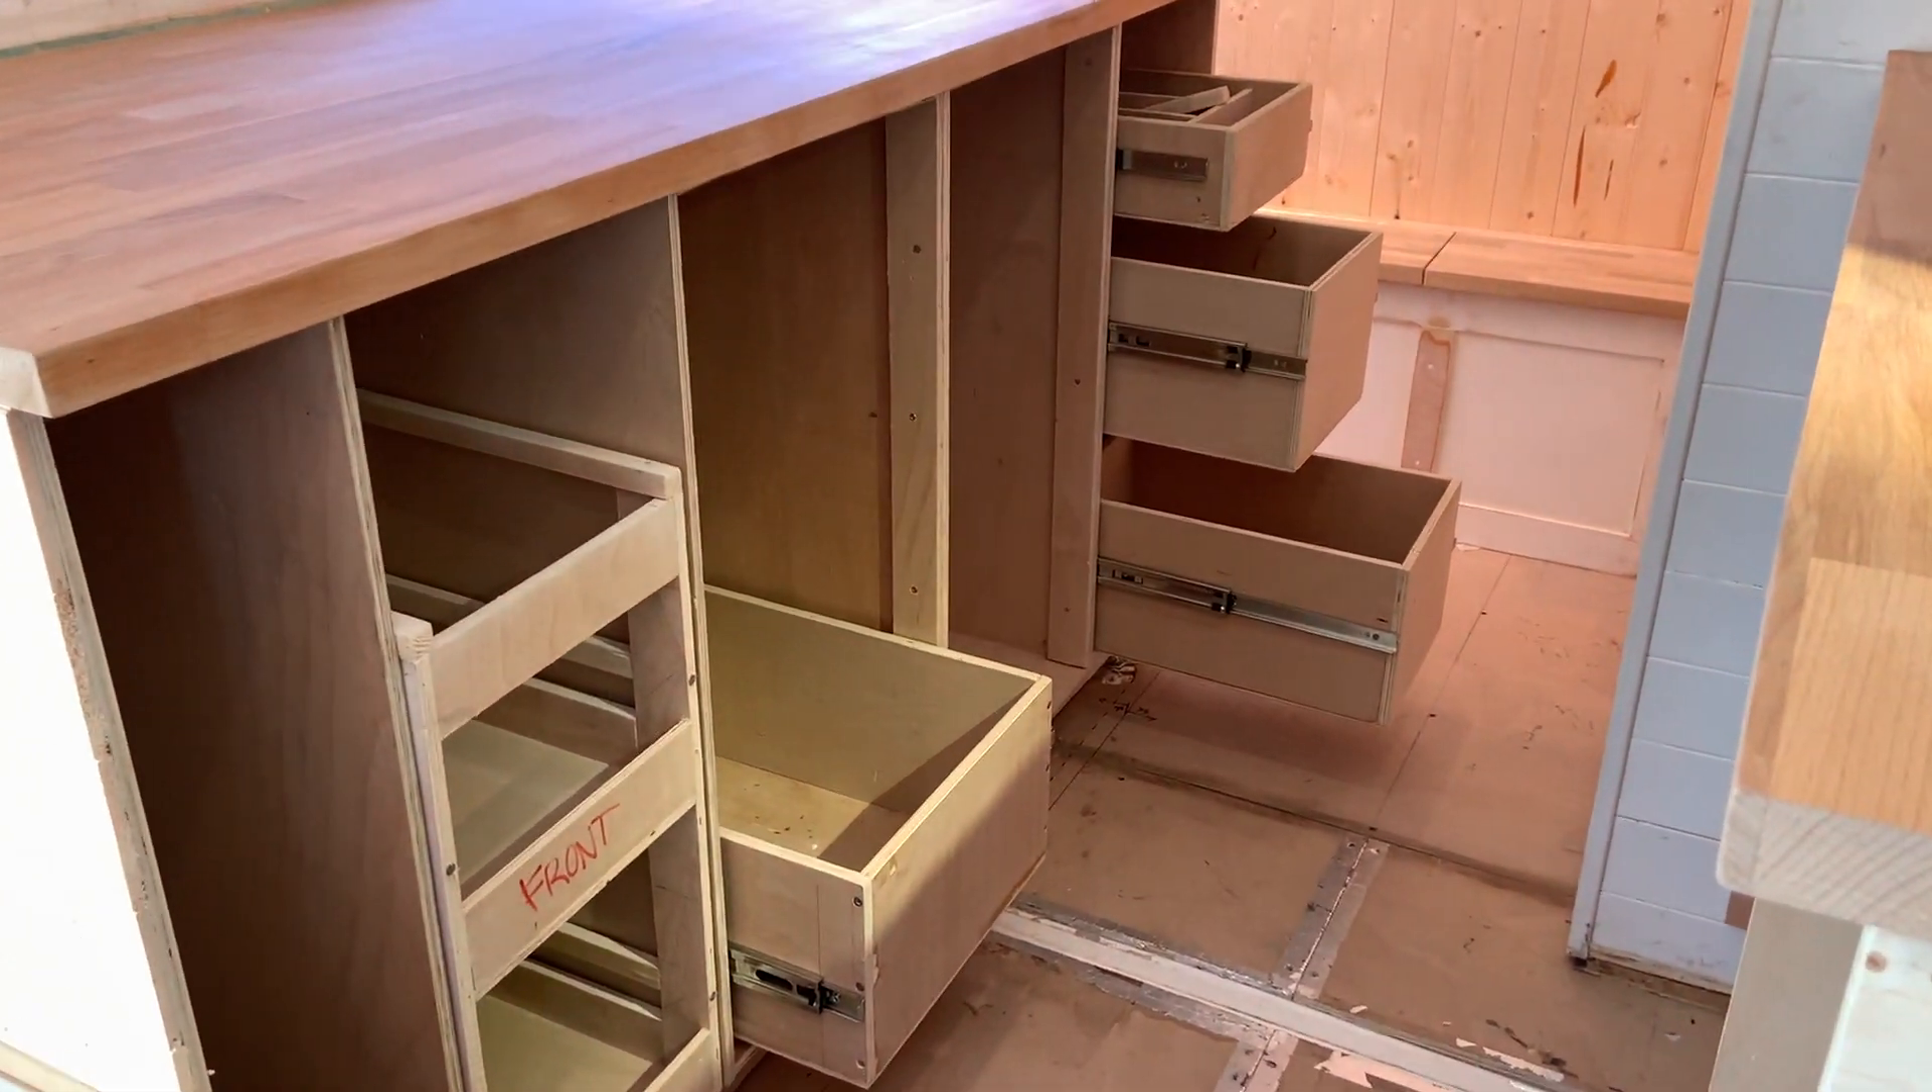And these are all the drawer units finally installed.